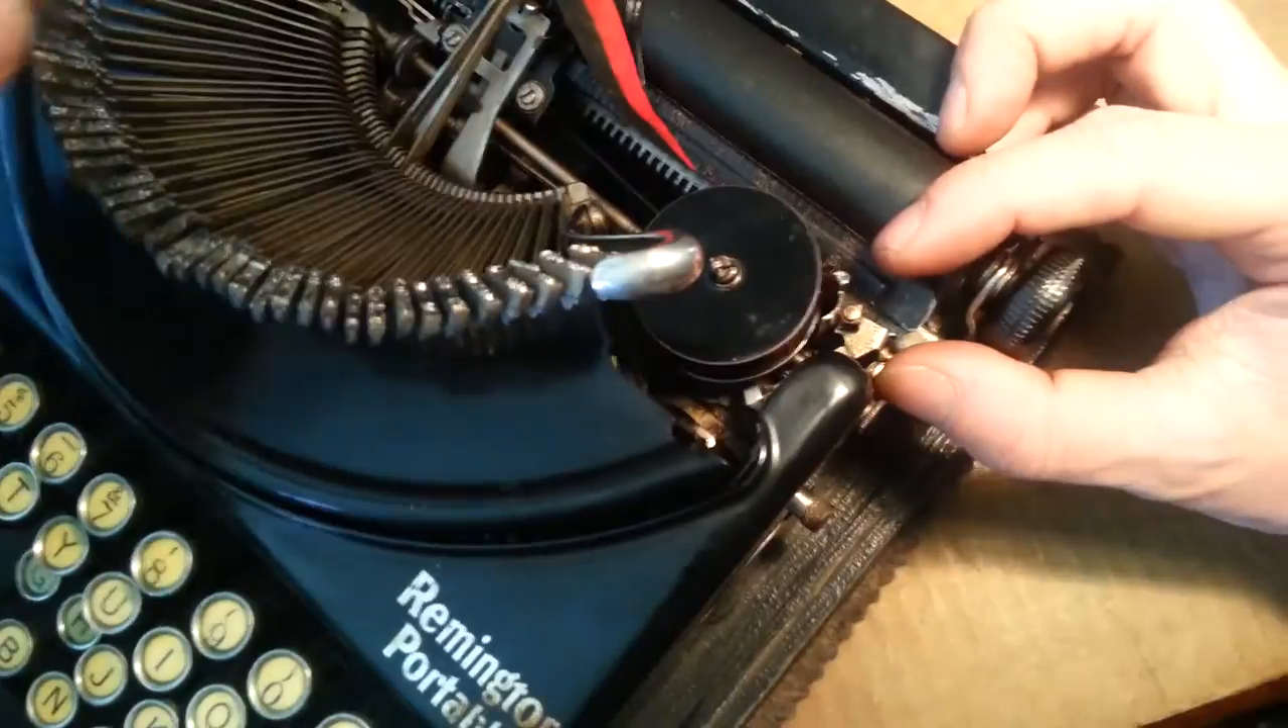So now, we have our ribbon spool on there and the whole thing is inside, right?